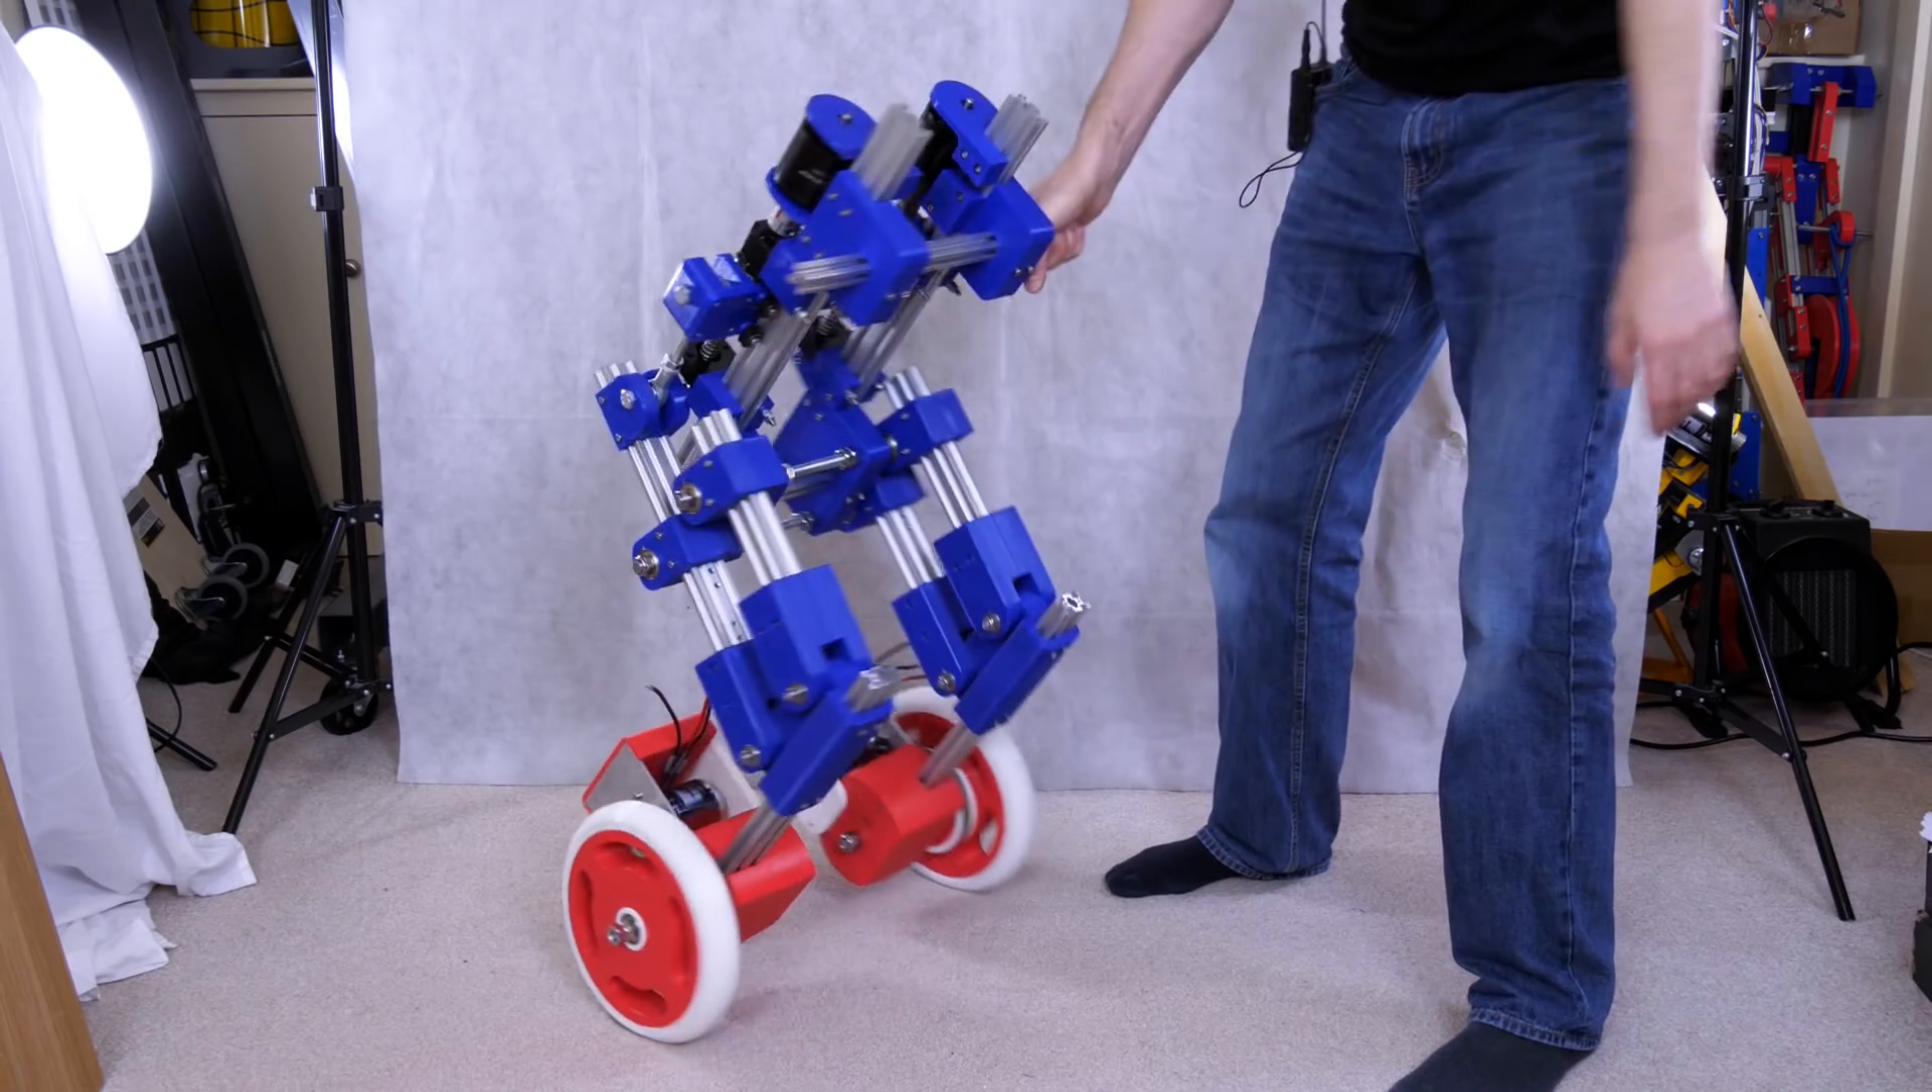We still have a head to go on here, and shoulders and arms and things, and lots of cosmetic panels, and, of course, all of the electronics.